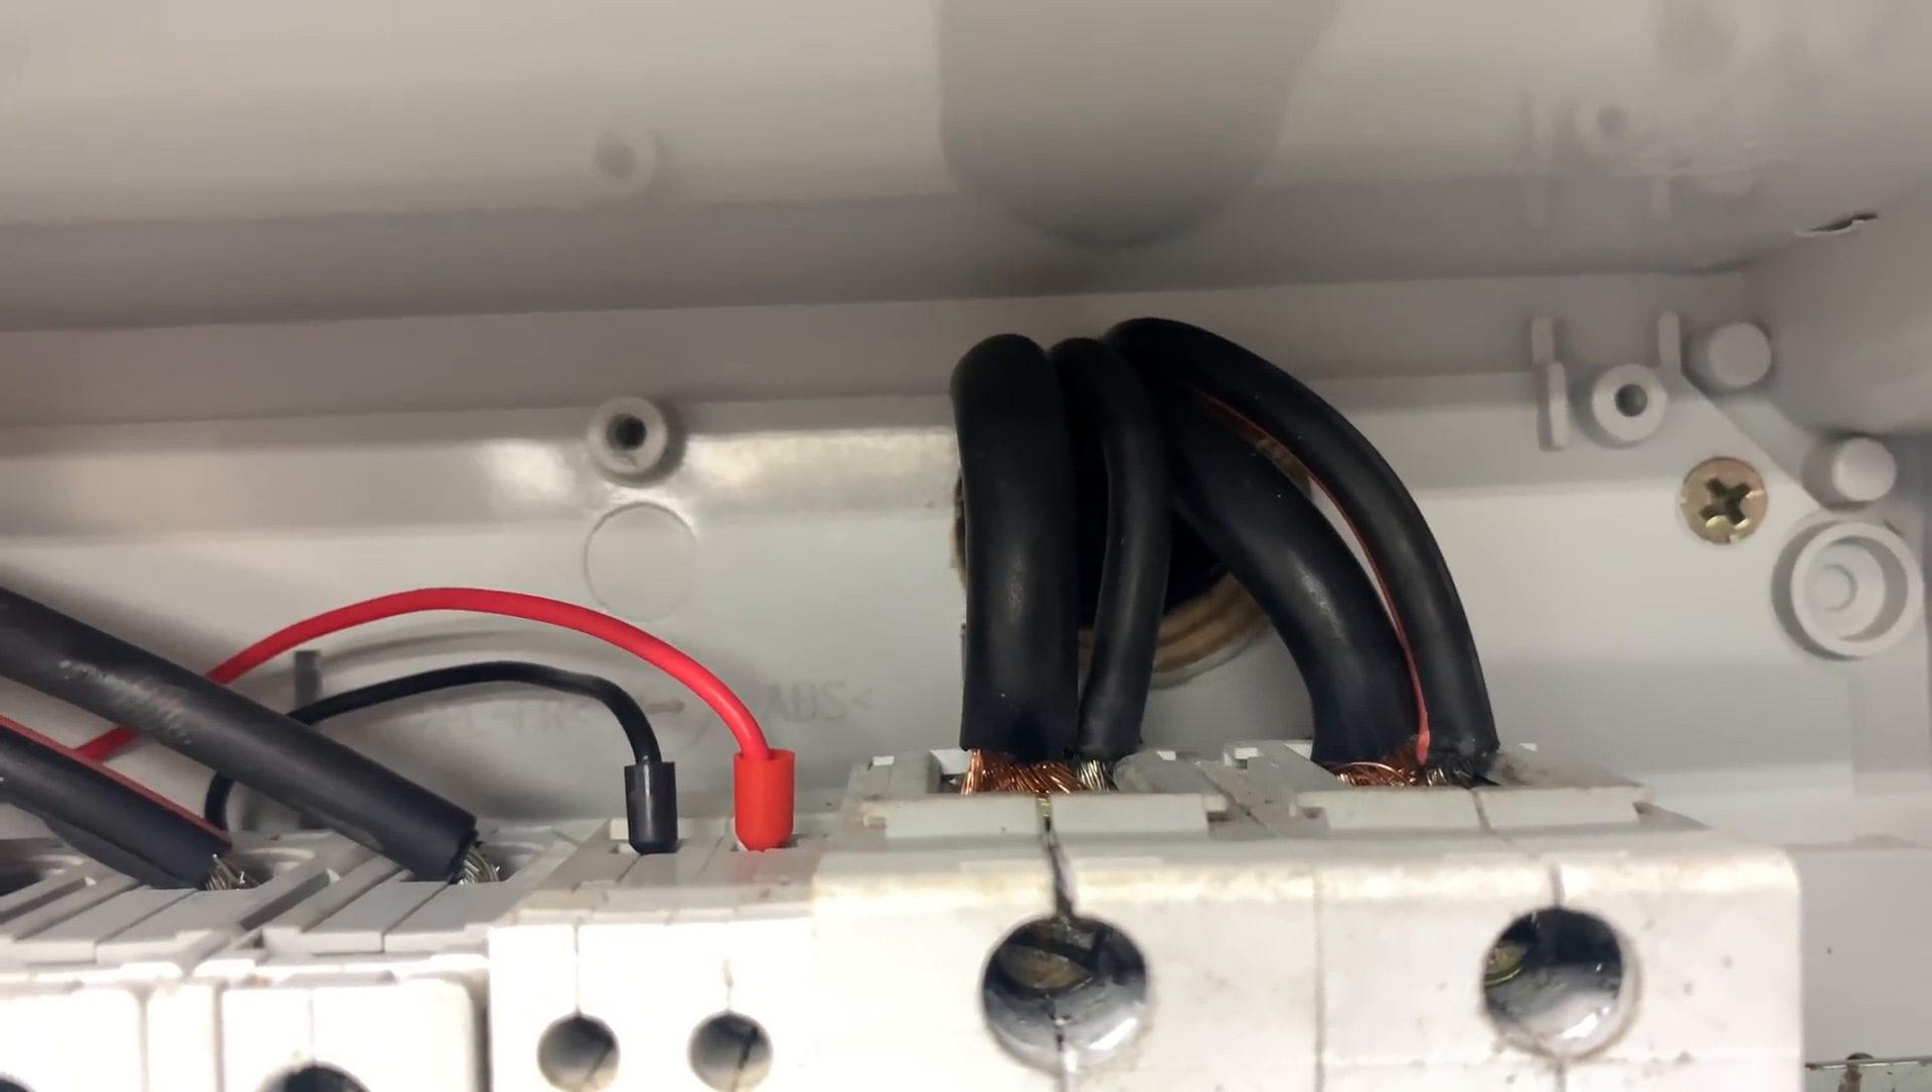And then we've got the four cables there, two from the solar charge controller in, and then two that go out to the inverter.